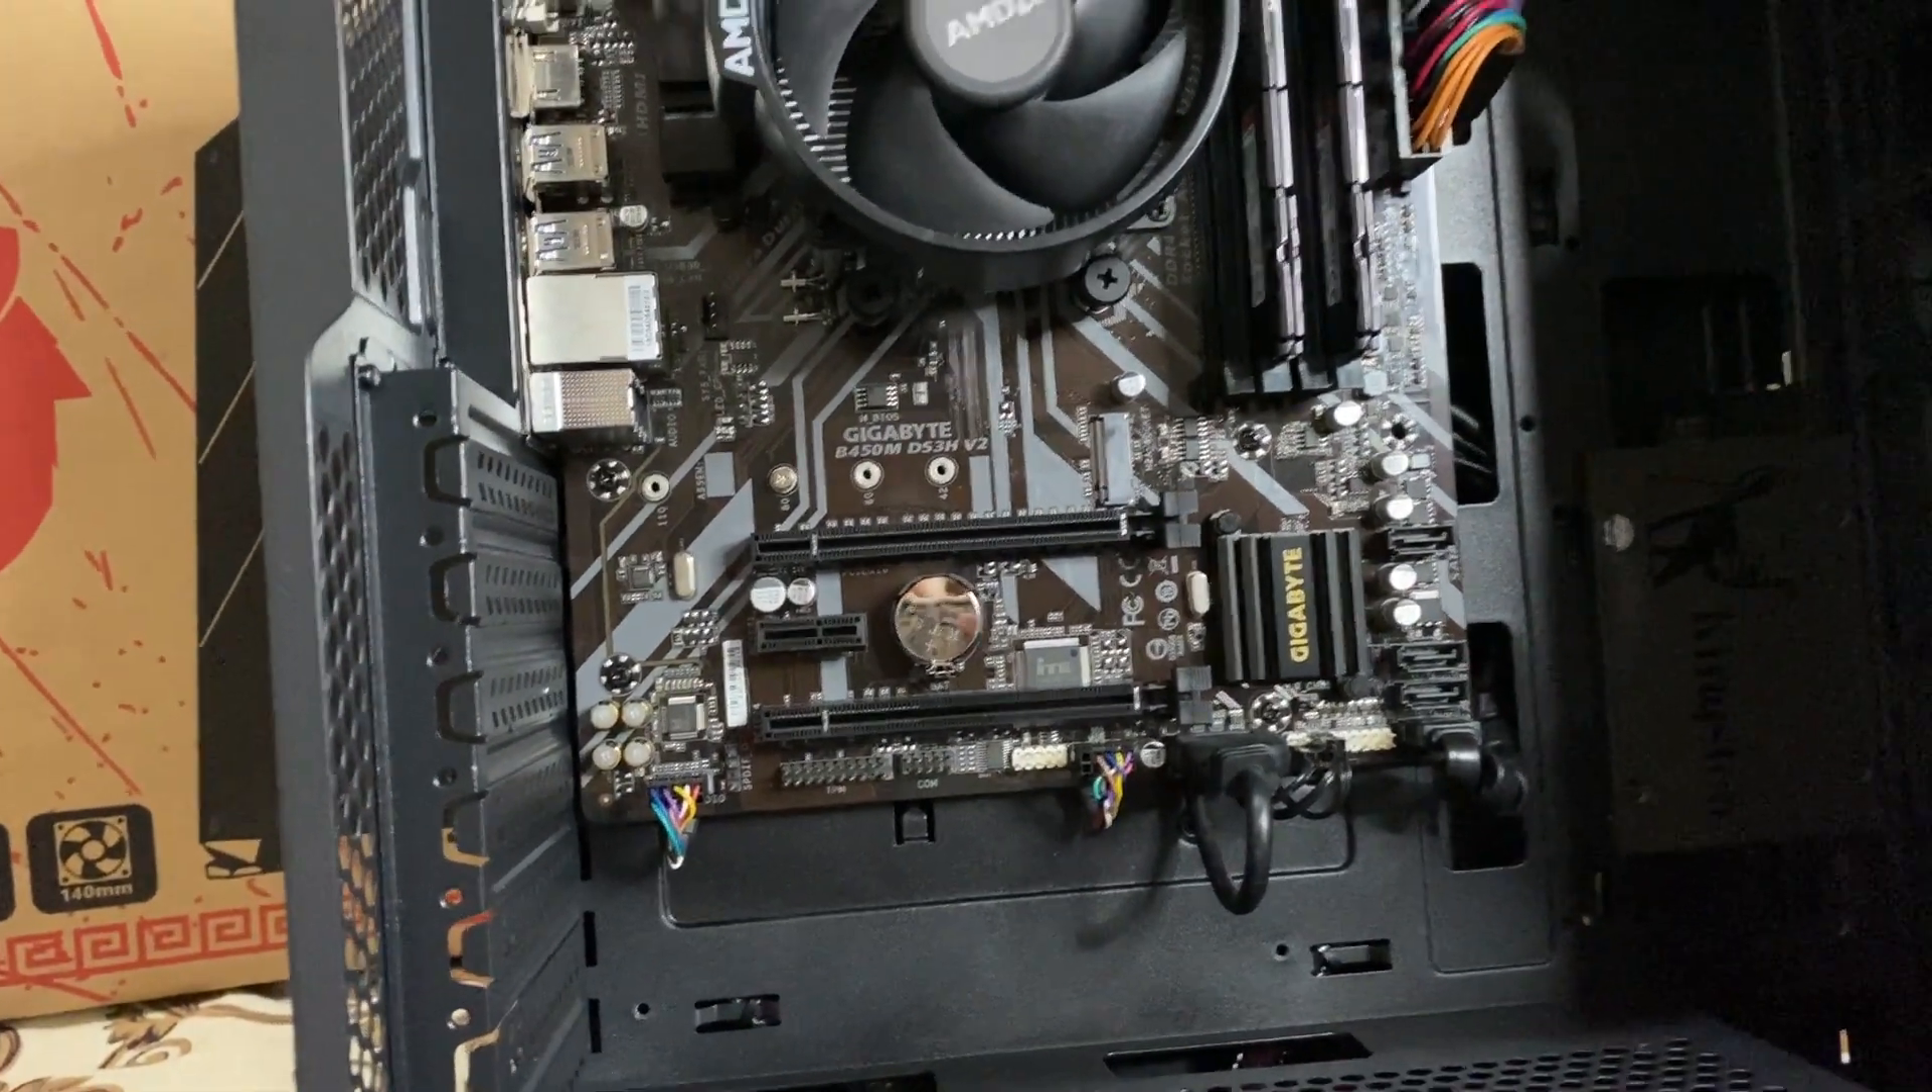No más nos falta agregarle tarjeta gráfica y posiblemente más RAM.